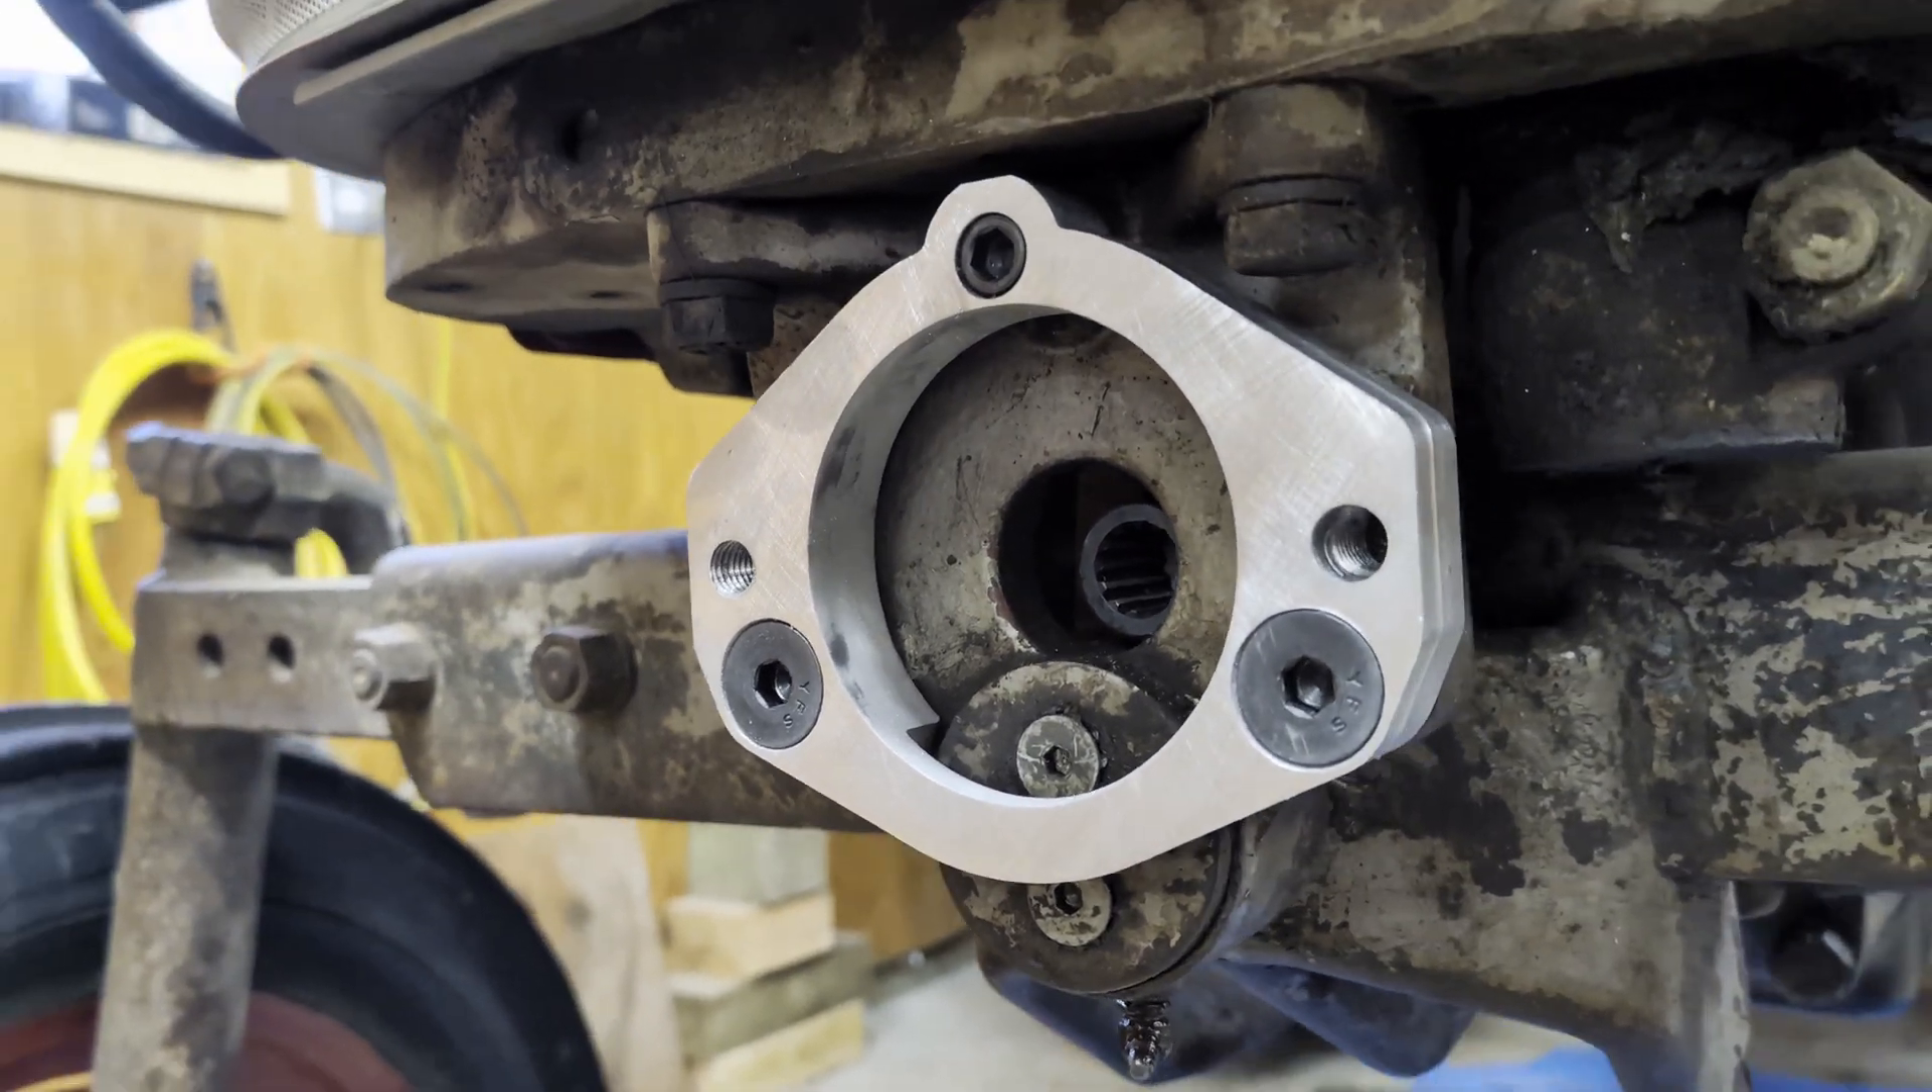So, there's the adapter mounted onto the tractor.